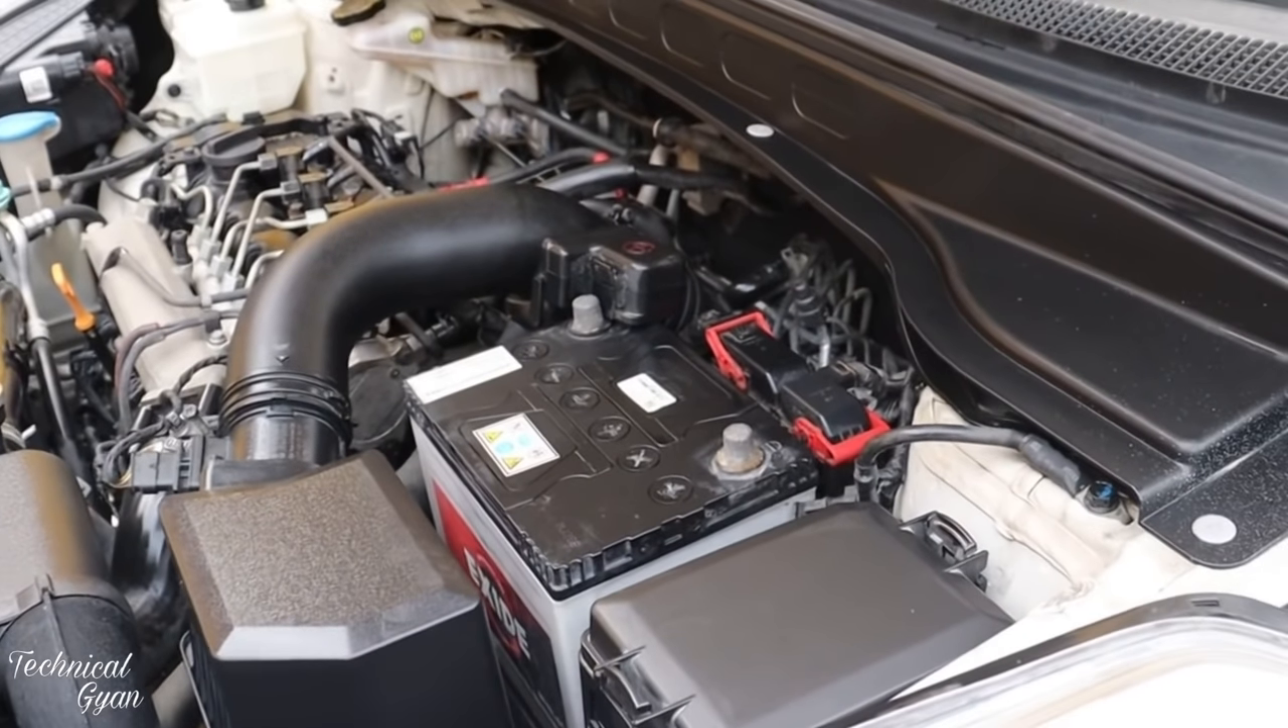अभी भी मैंने बैटरी का connection नहीं connect किया।